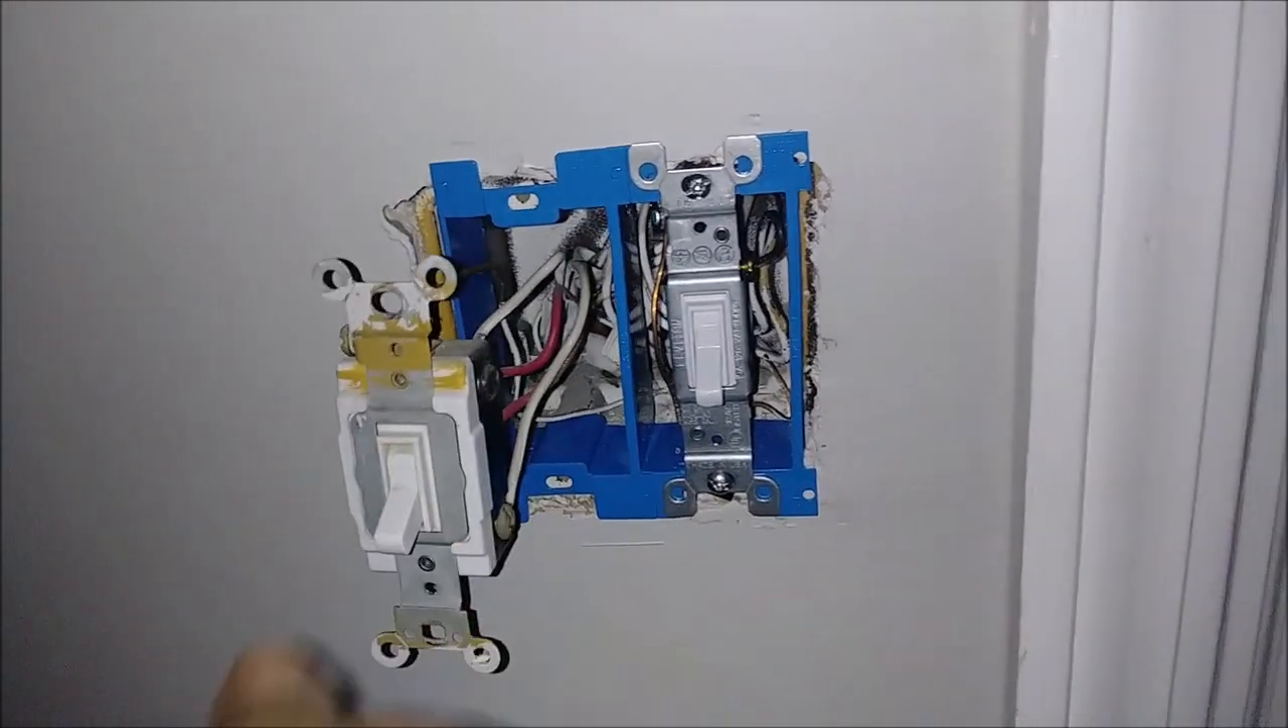And the only thing left now is just to attach this switch, a four-way switch to the box and then we can connect everything and I'll show you how it works.